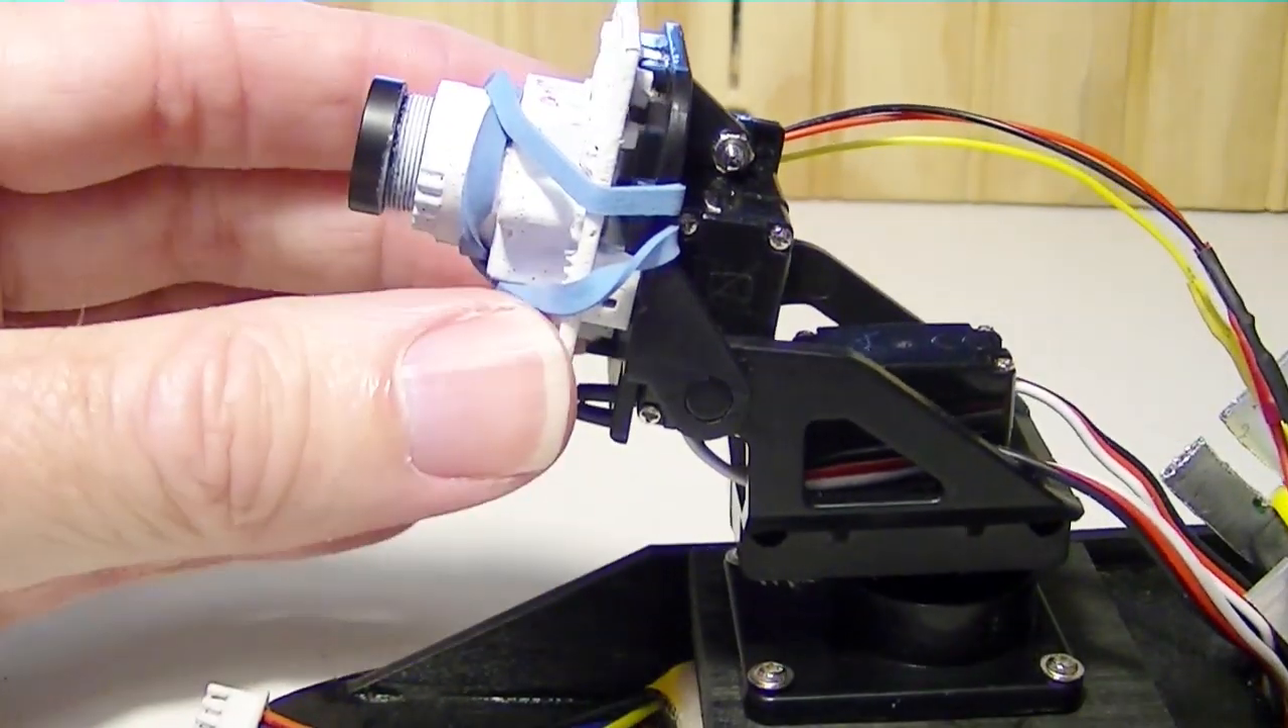I've got some rubber bands on here to hold the camera.